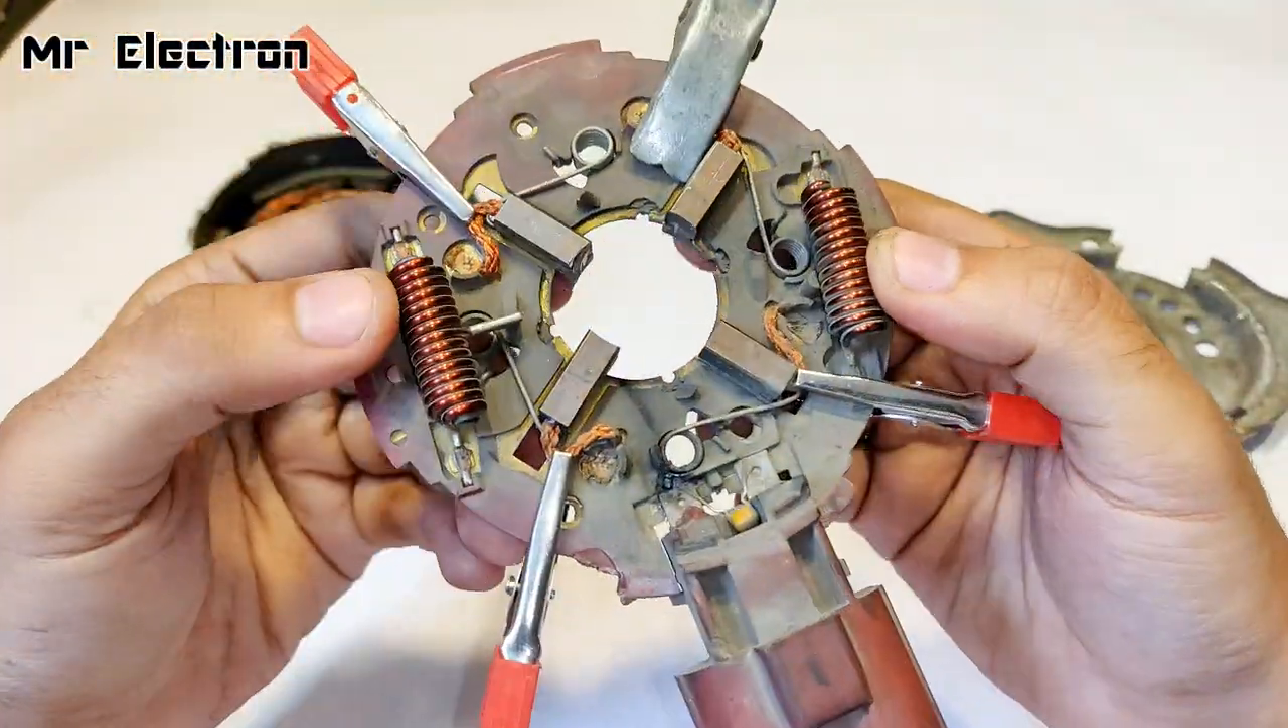Yeah, so I have held back the brushes with the help of these clips.